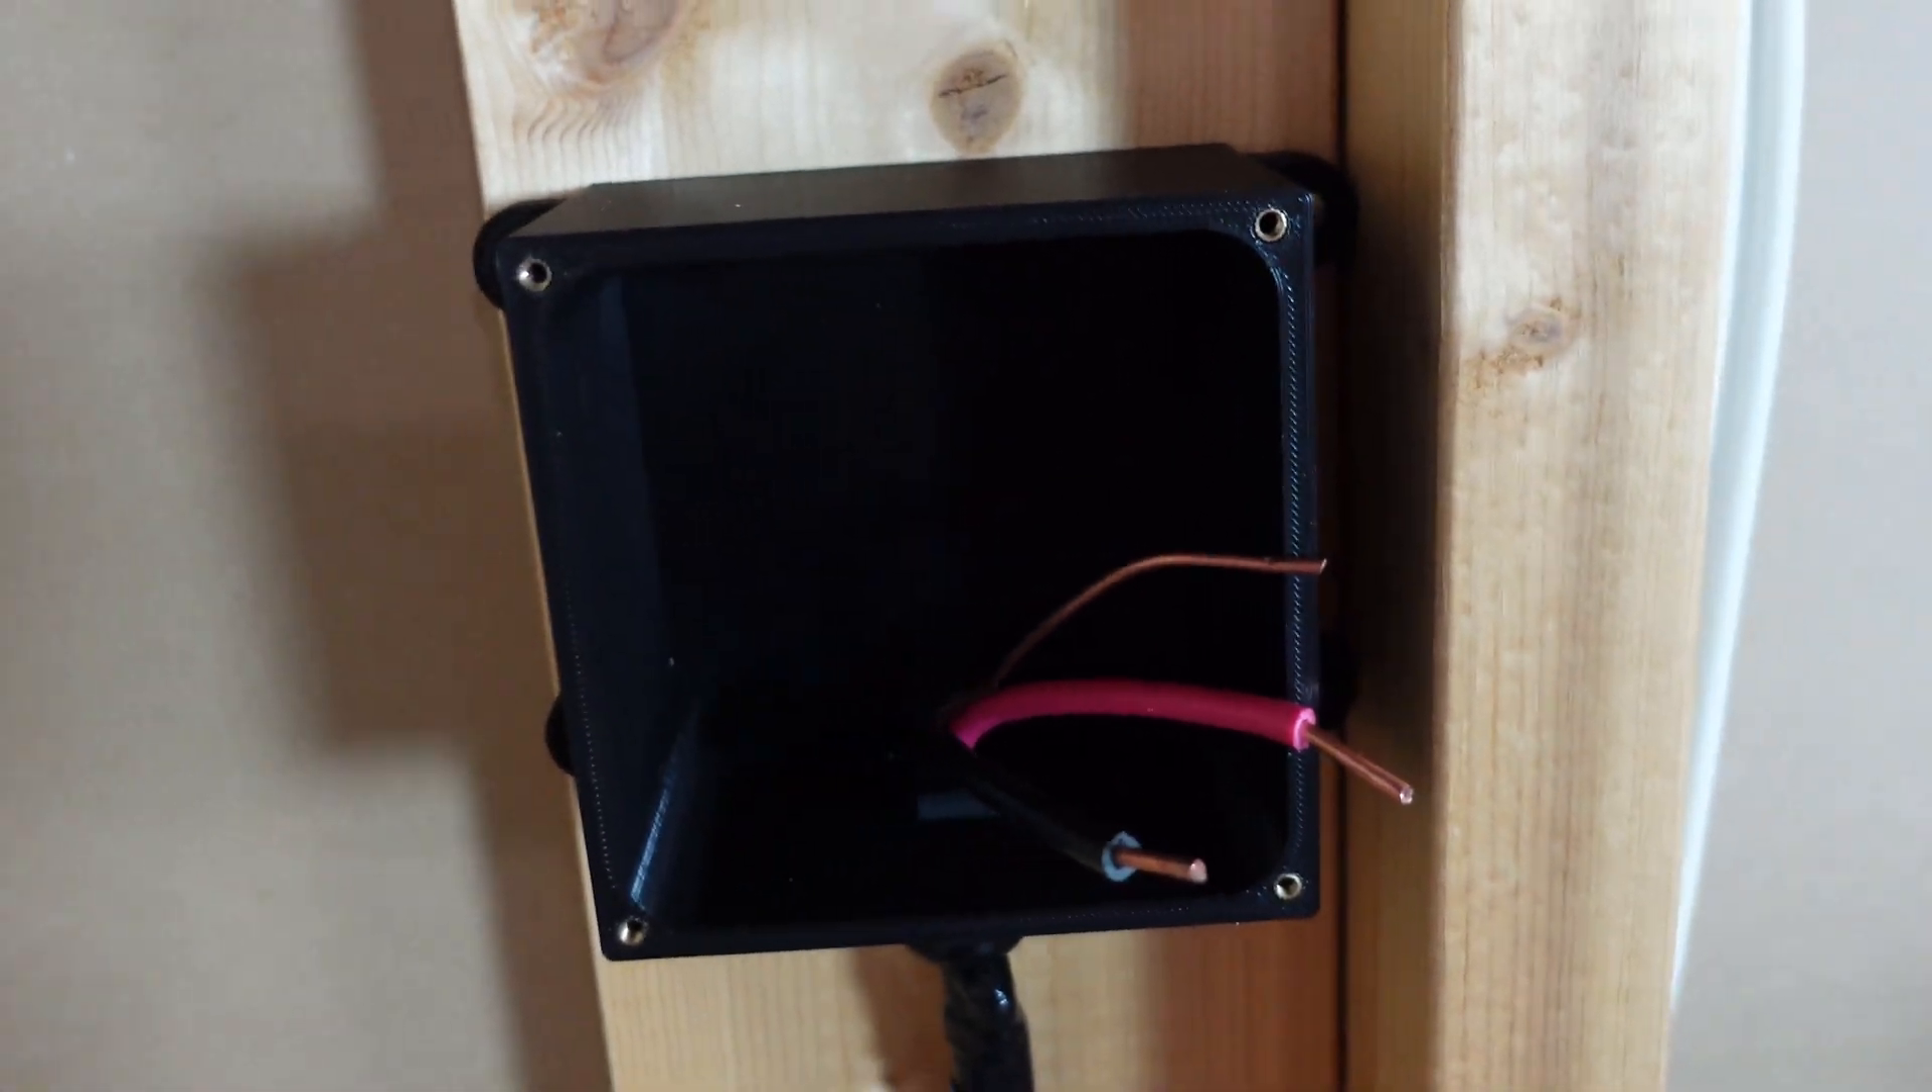So we got all our power cables in our box and we got it mounted on the wall as you can see here.